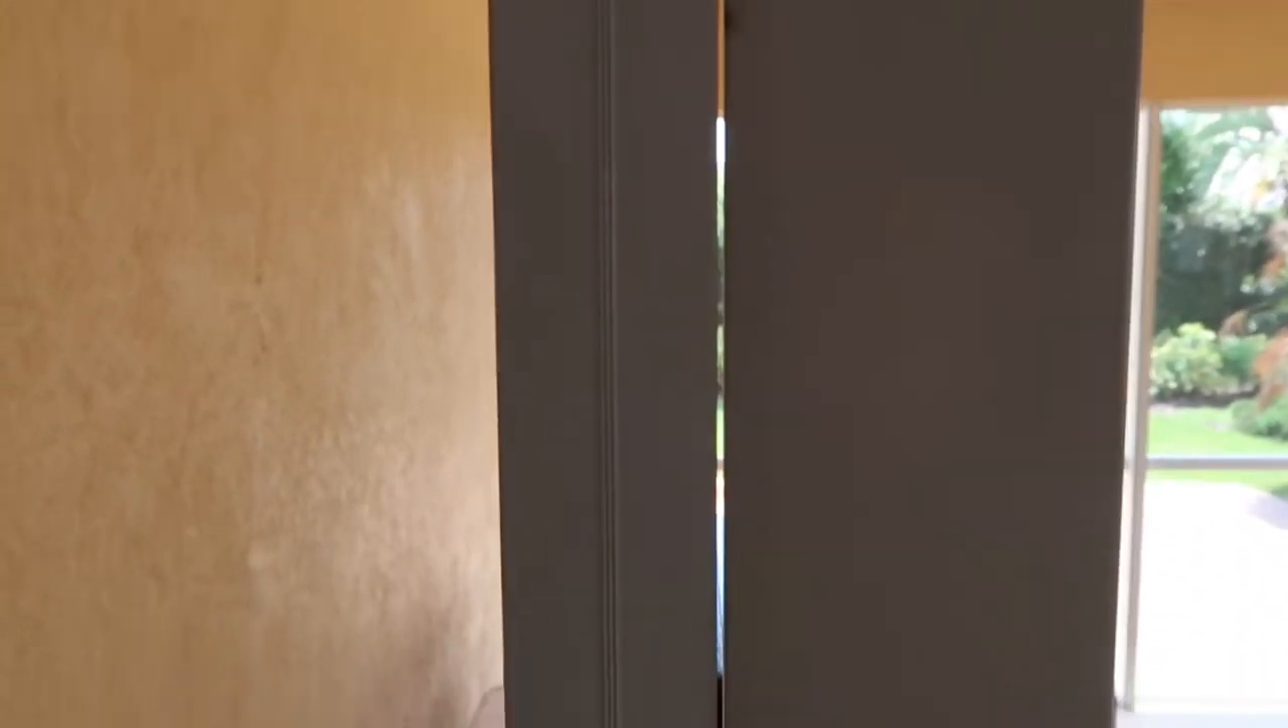You can see when the door is flush, a little gap opens up.